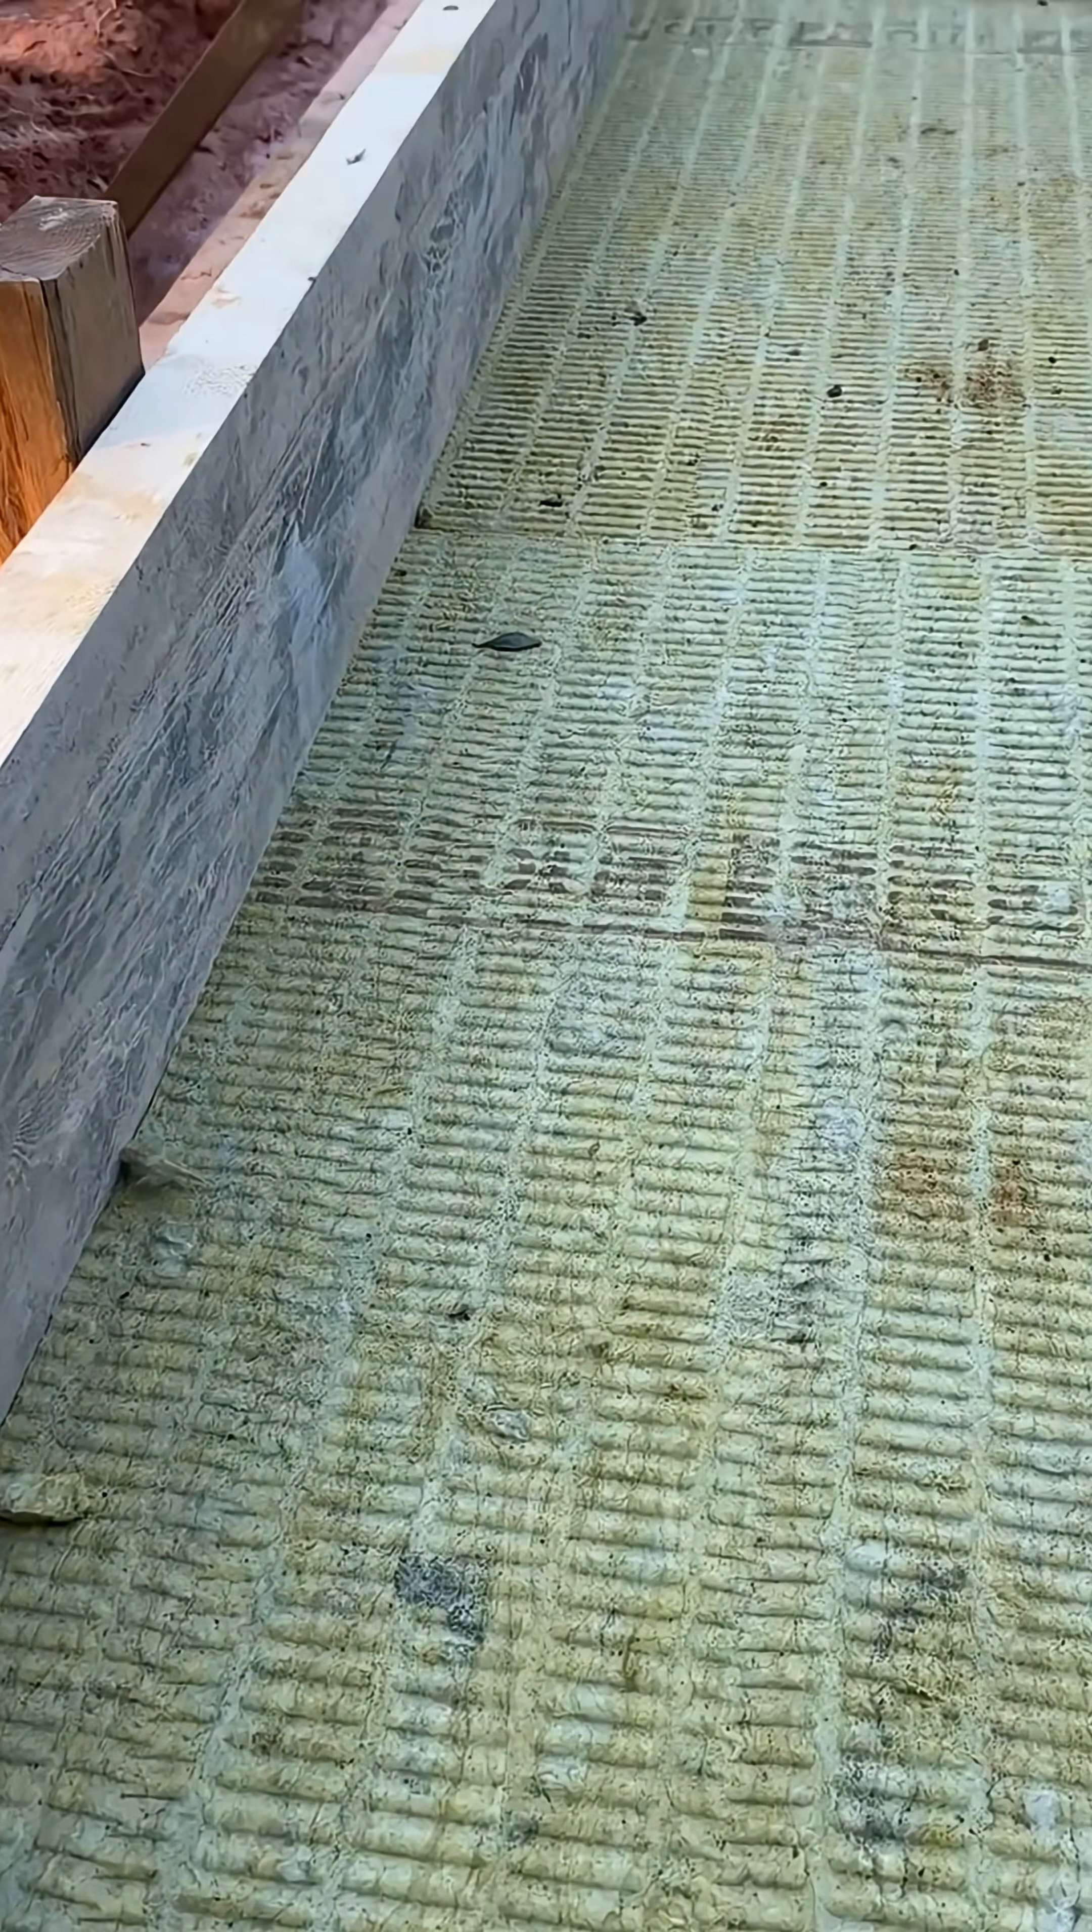So right now we have our insulation down.